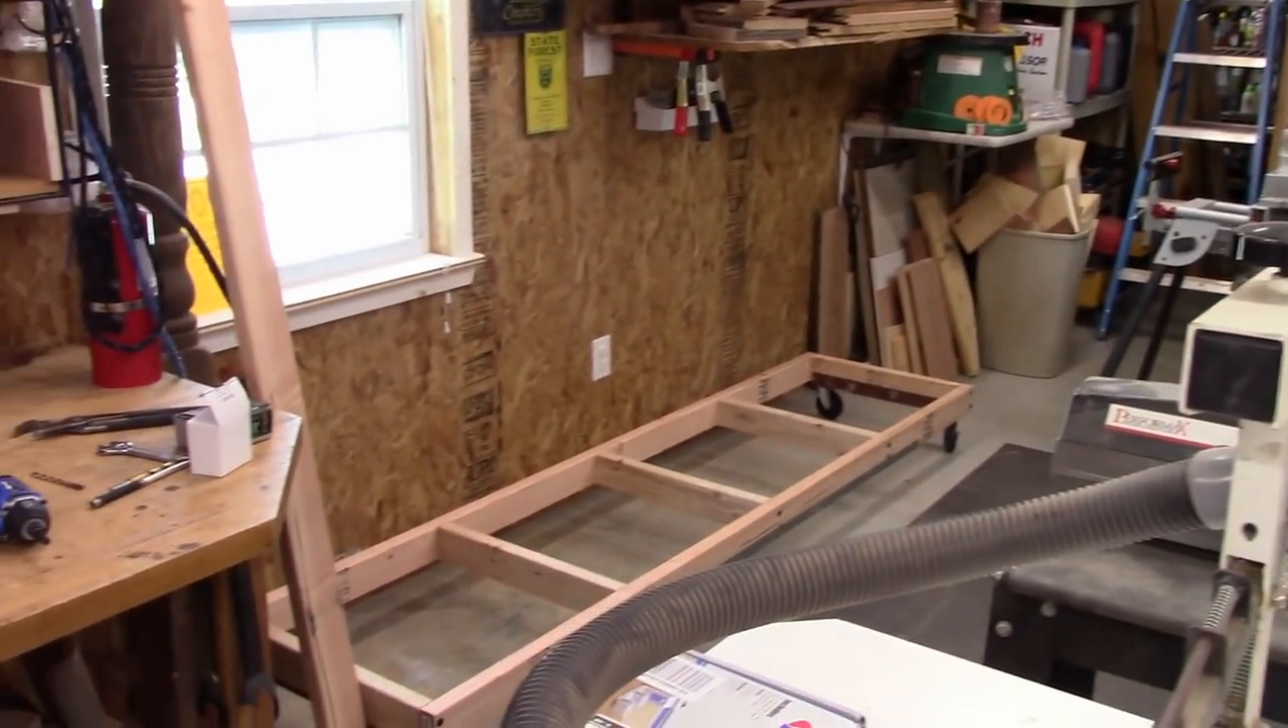Well I got the base built.